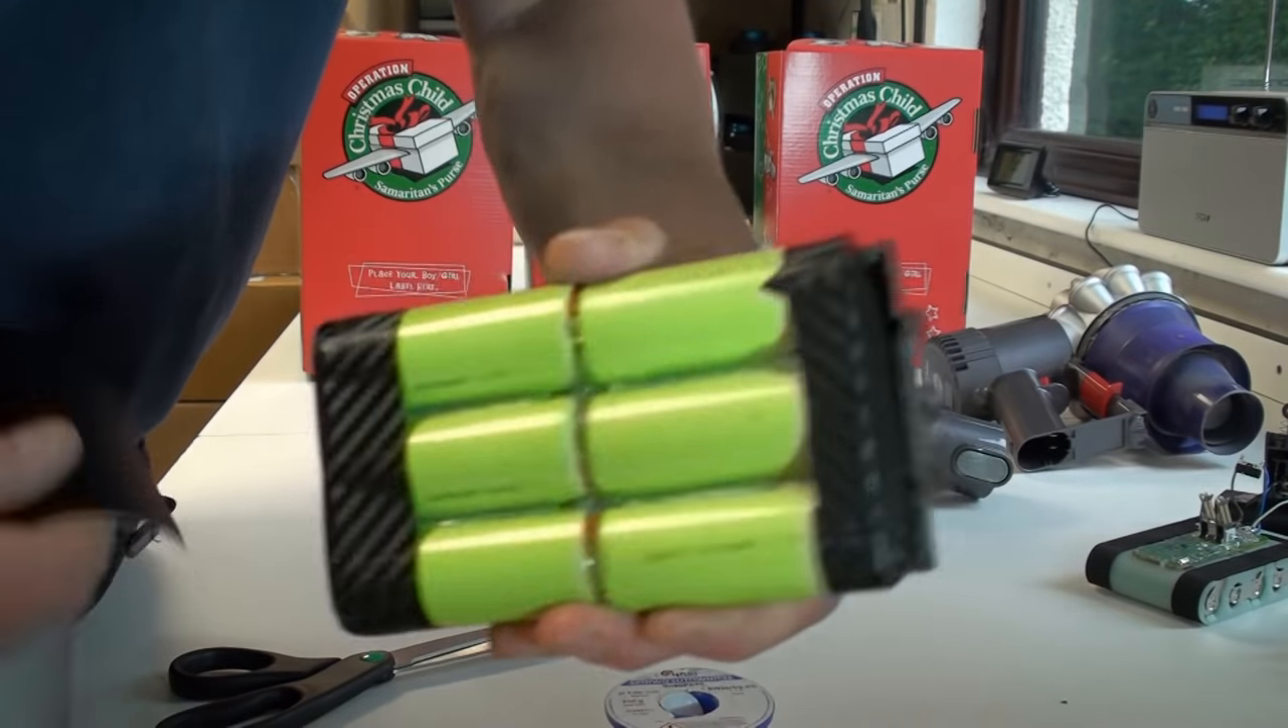I put end caps on my battery made of vinyl carbon fiber.